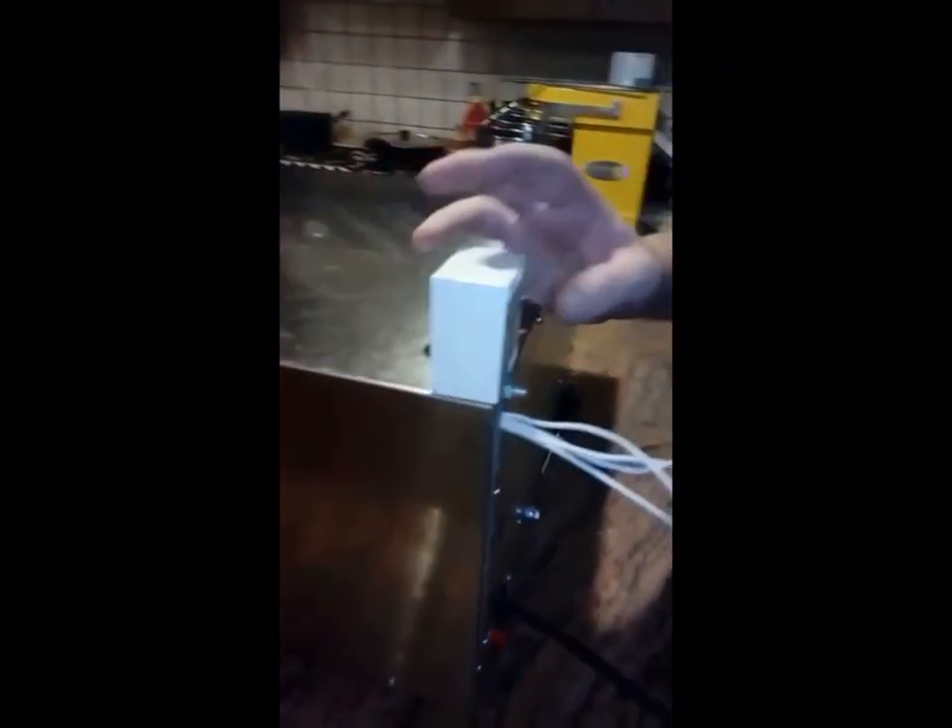E il nostro interruttore, la scatoletta di interruttore, è già piazzata.